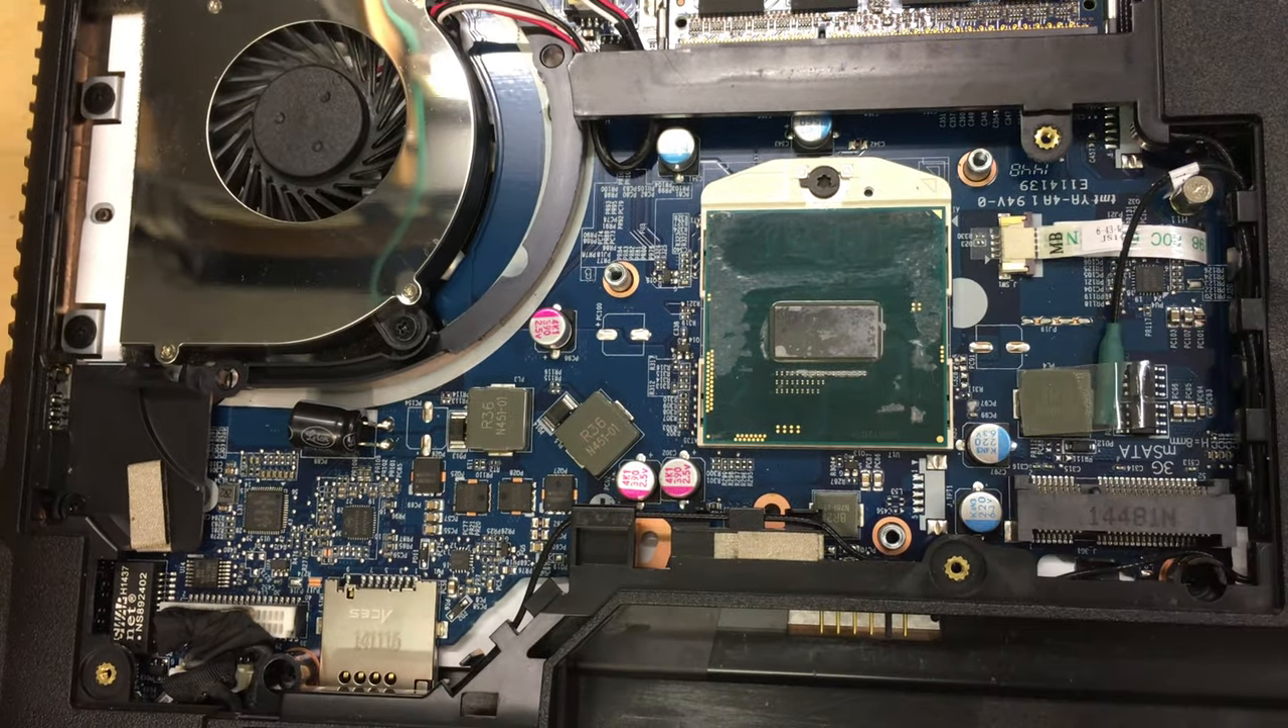Okay so now the new processor is in.